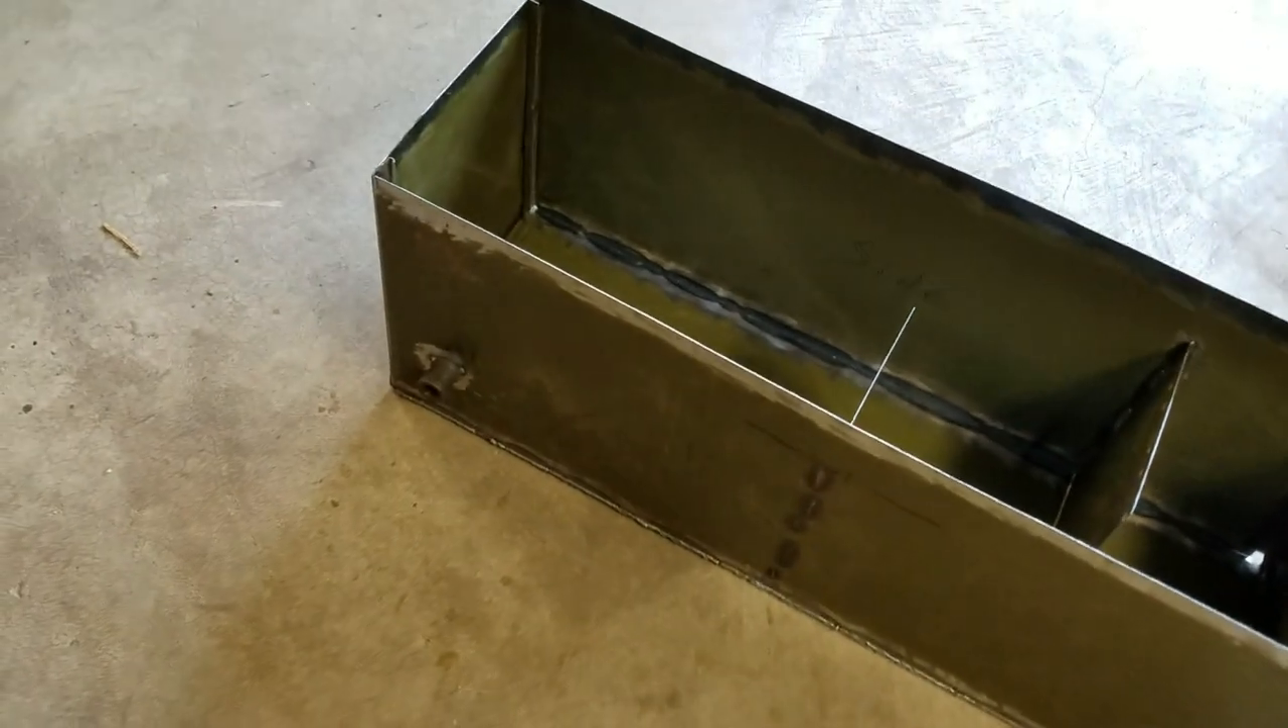As you can see I don't have the top welded on yet.